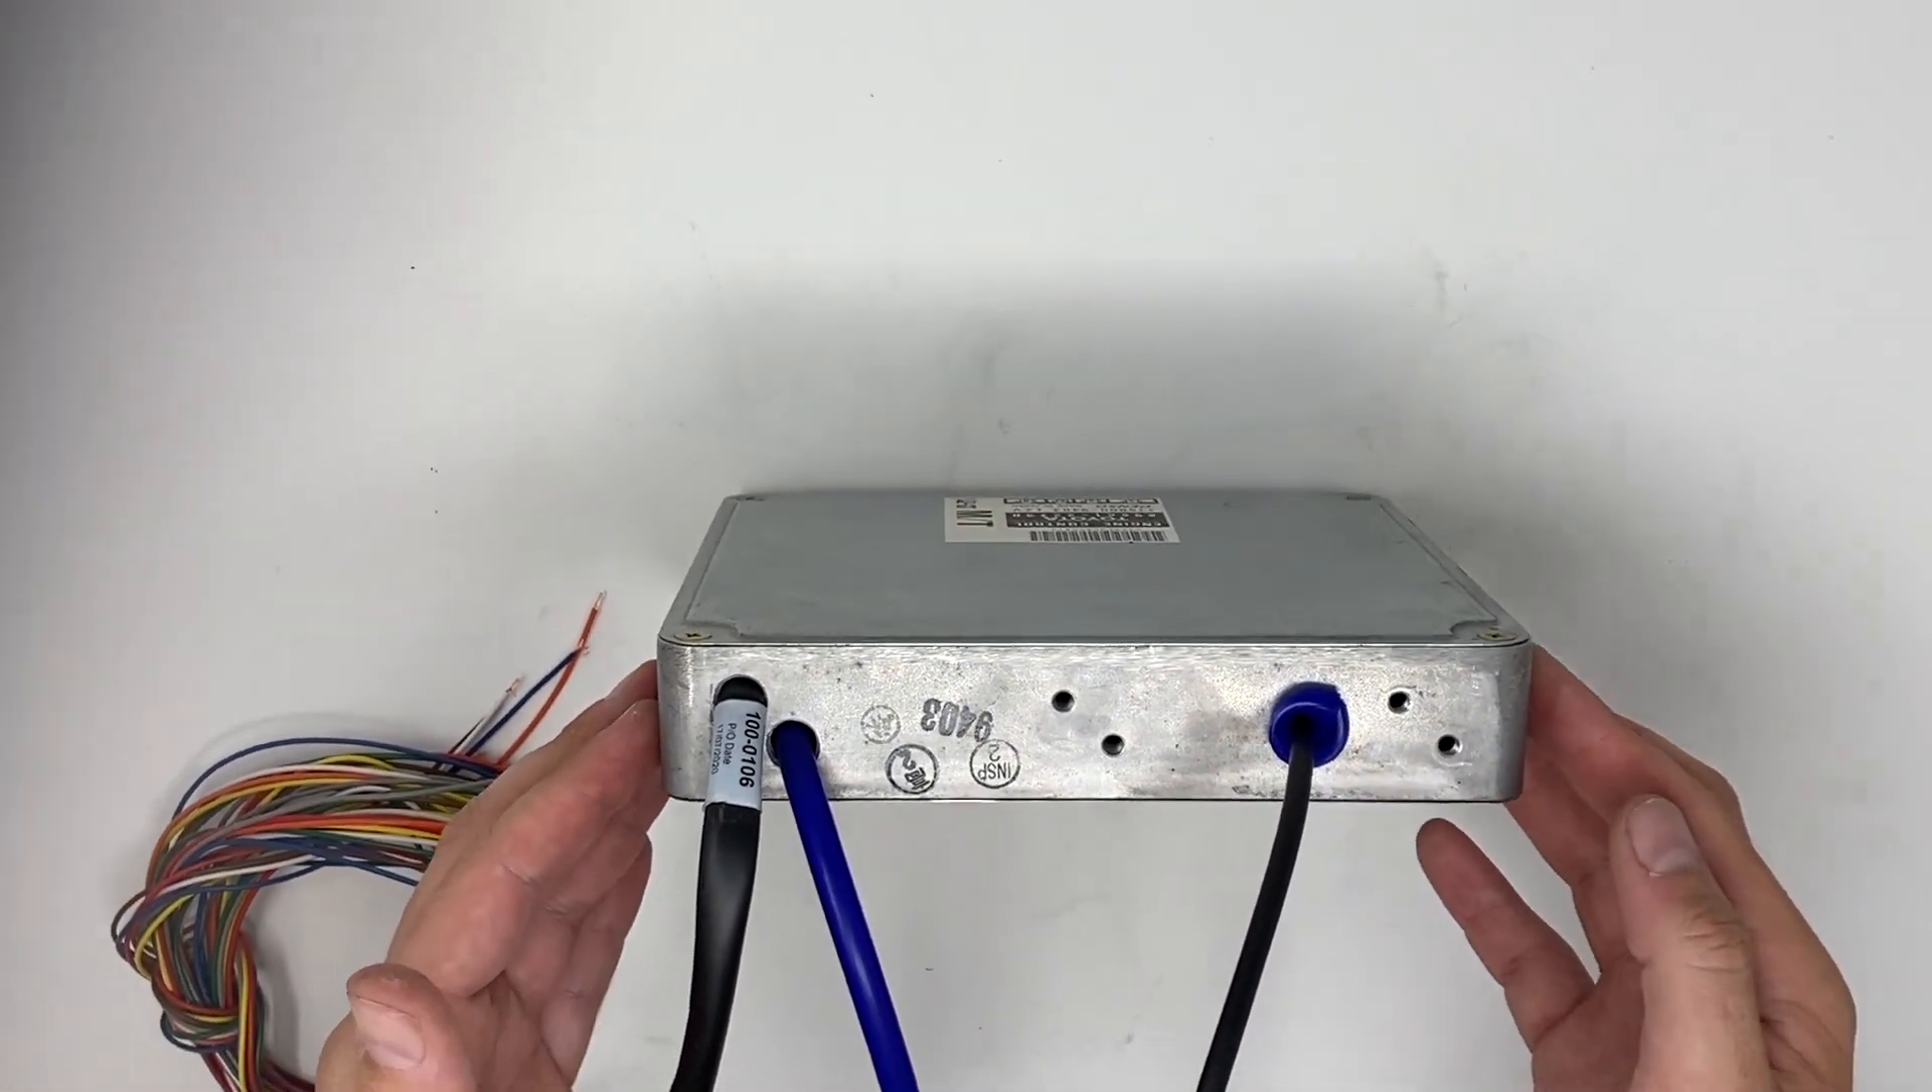As you see I used some of the boost hose to actually create a little padding around the hole to make reduce the diameter but also protect the loom if one day somebody pulls on it.